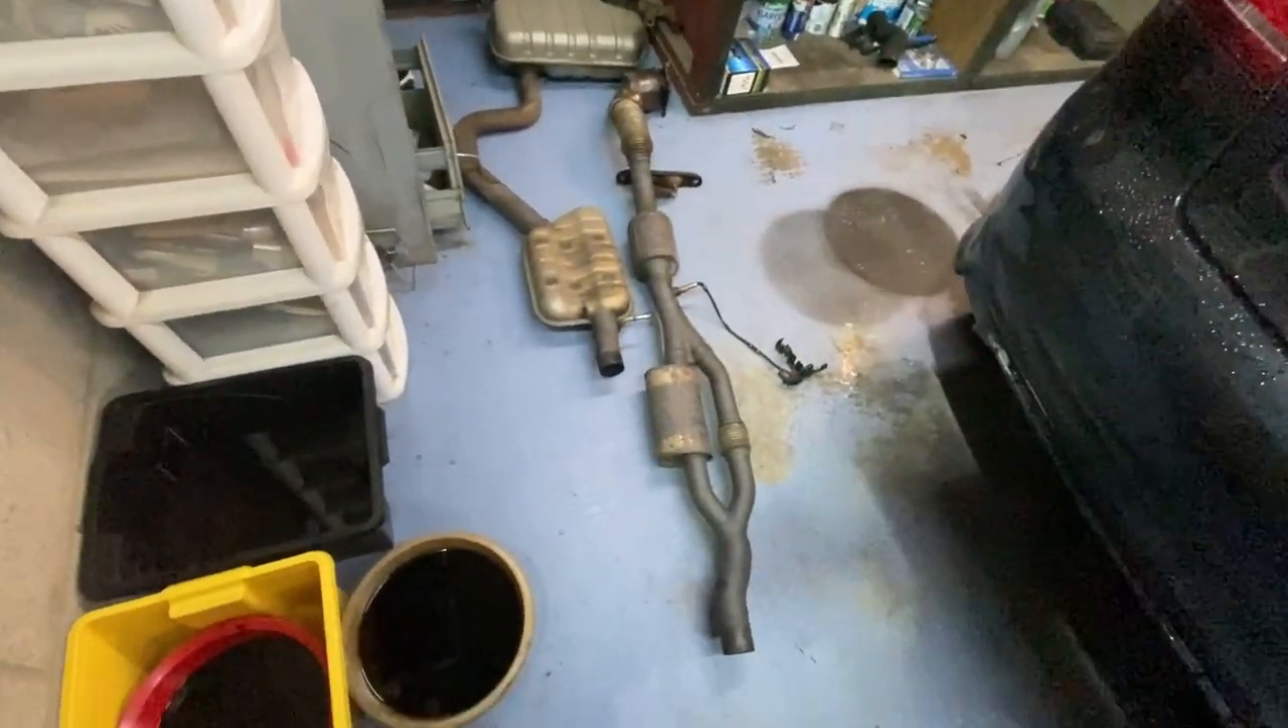Now the whole exhaust is out.